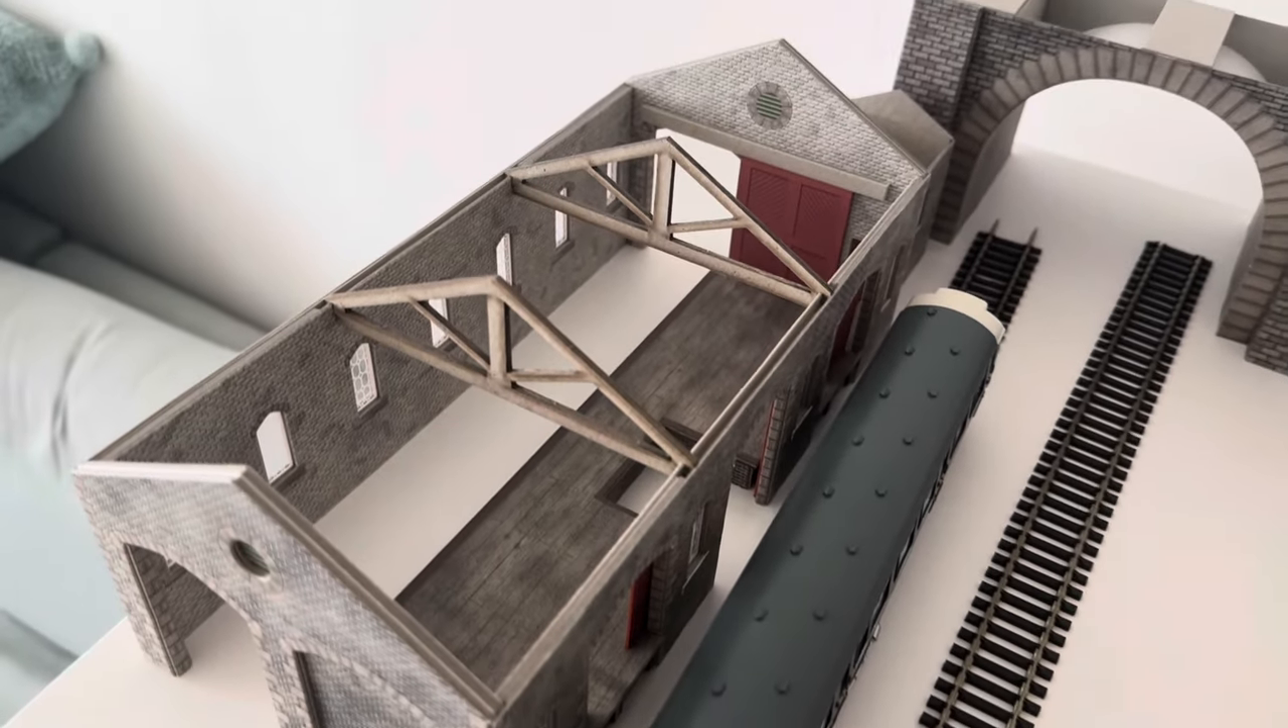So I've got my goods shed there with the roof off at the minute still because I'm planning on putting some lighting in.